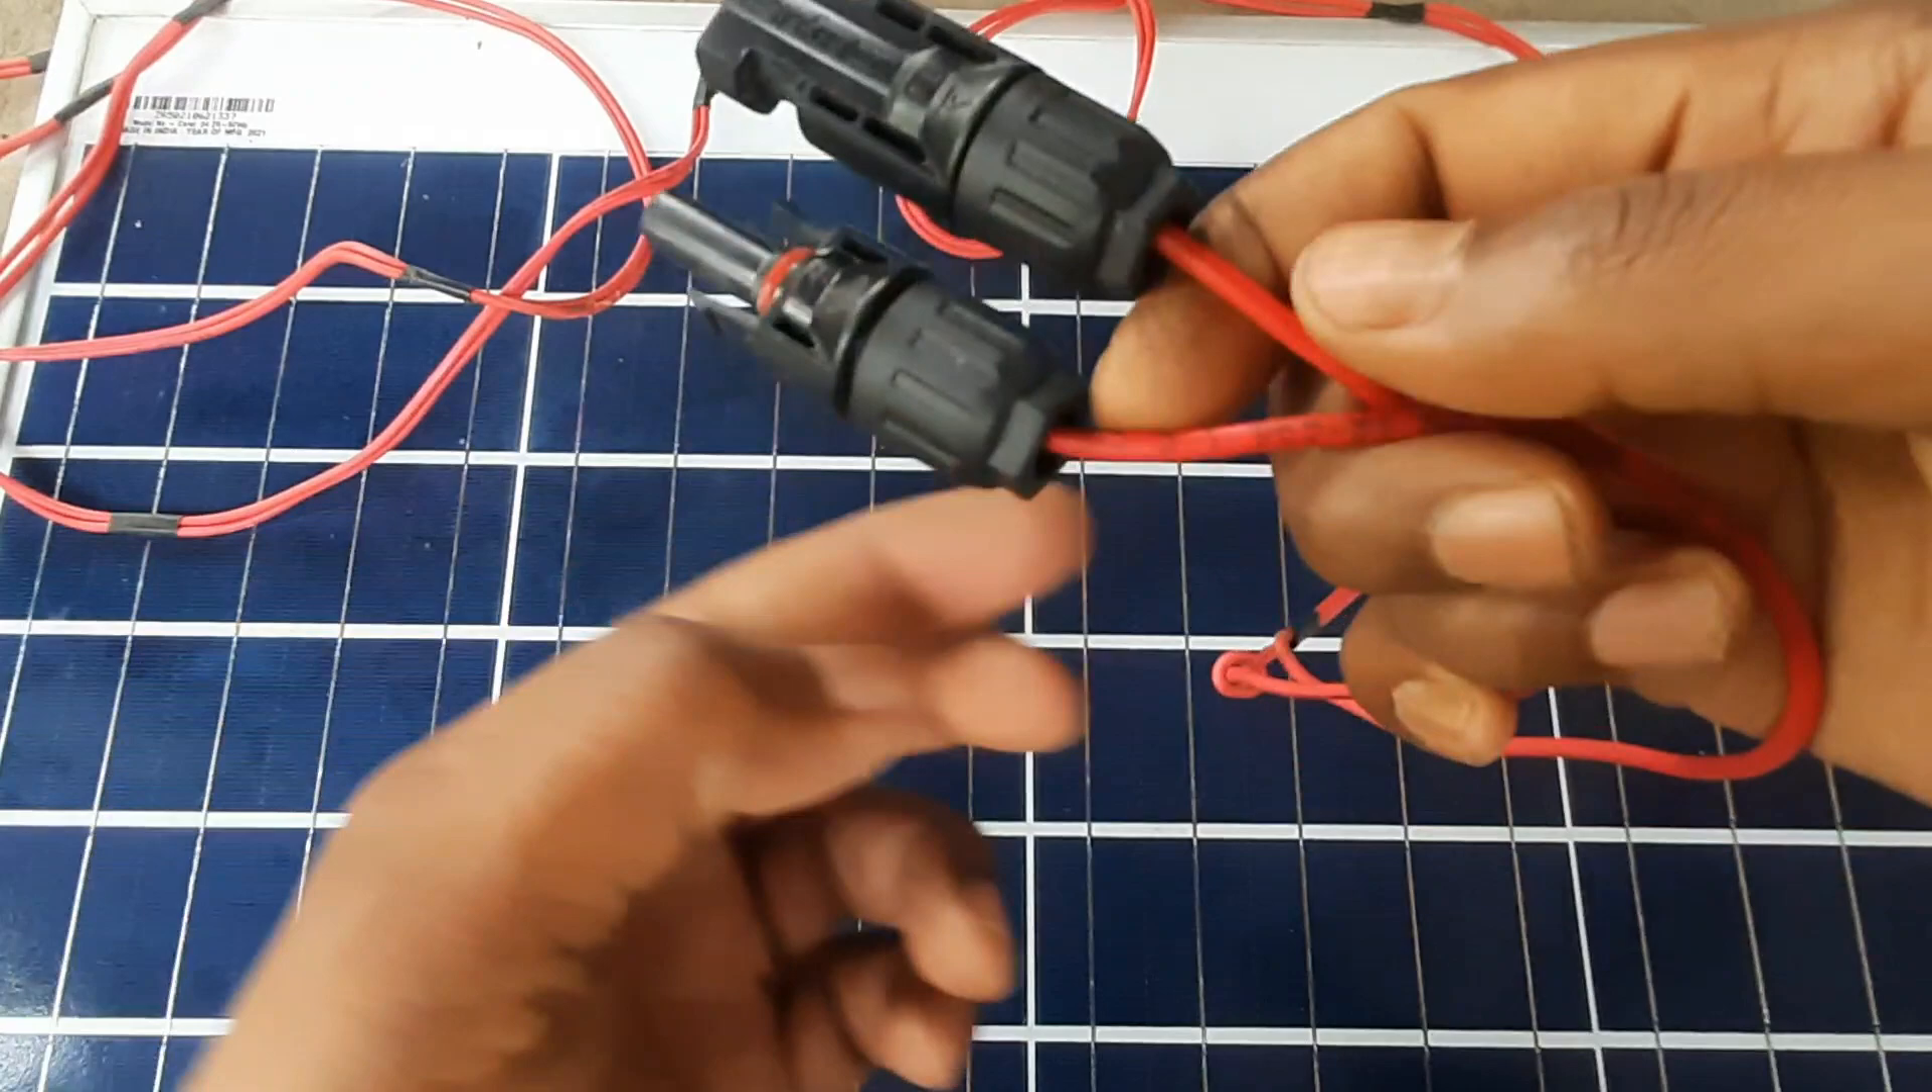मैं दोनों mc4 connector में wire को connect कर दिया हूं।